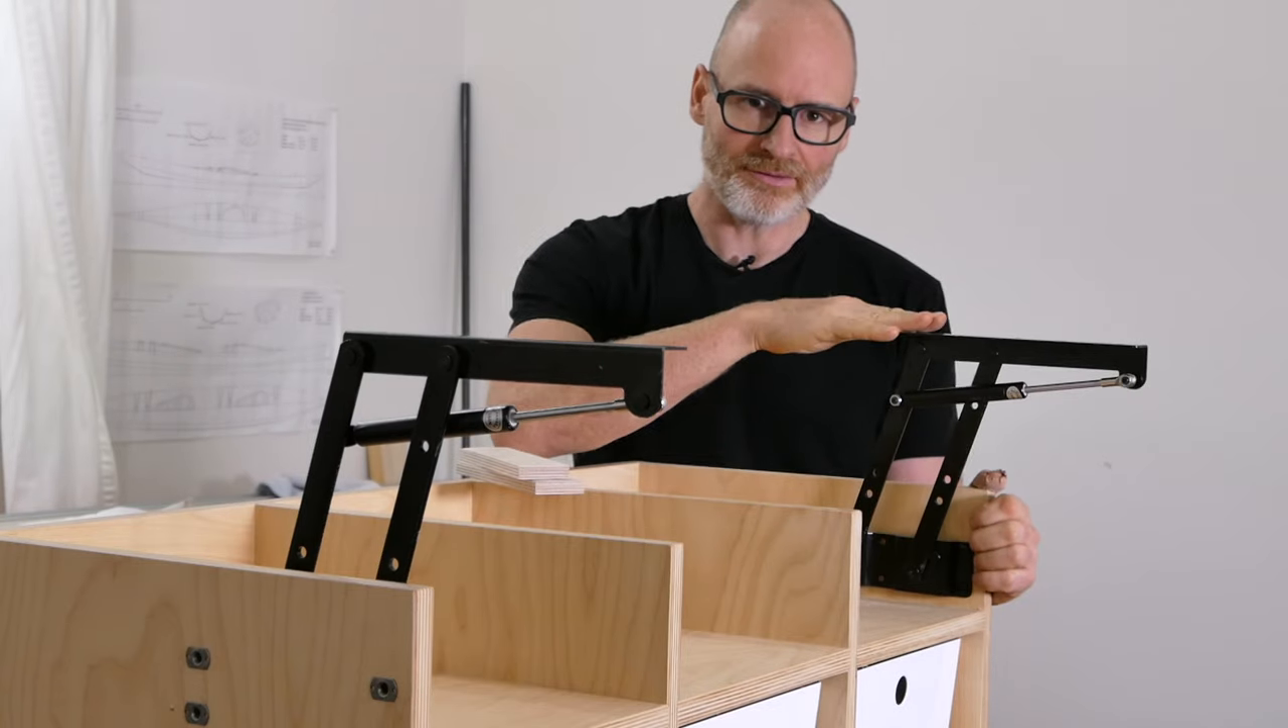All right so we've got the brackets installed here.